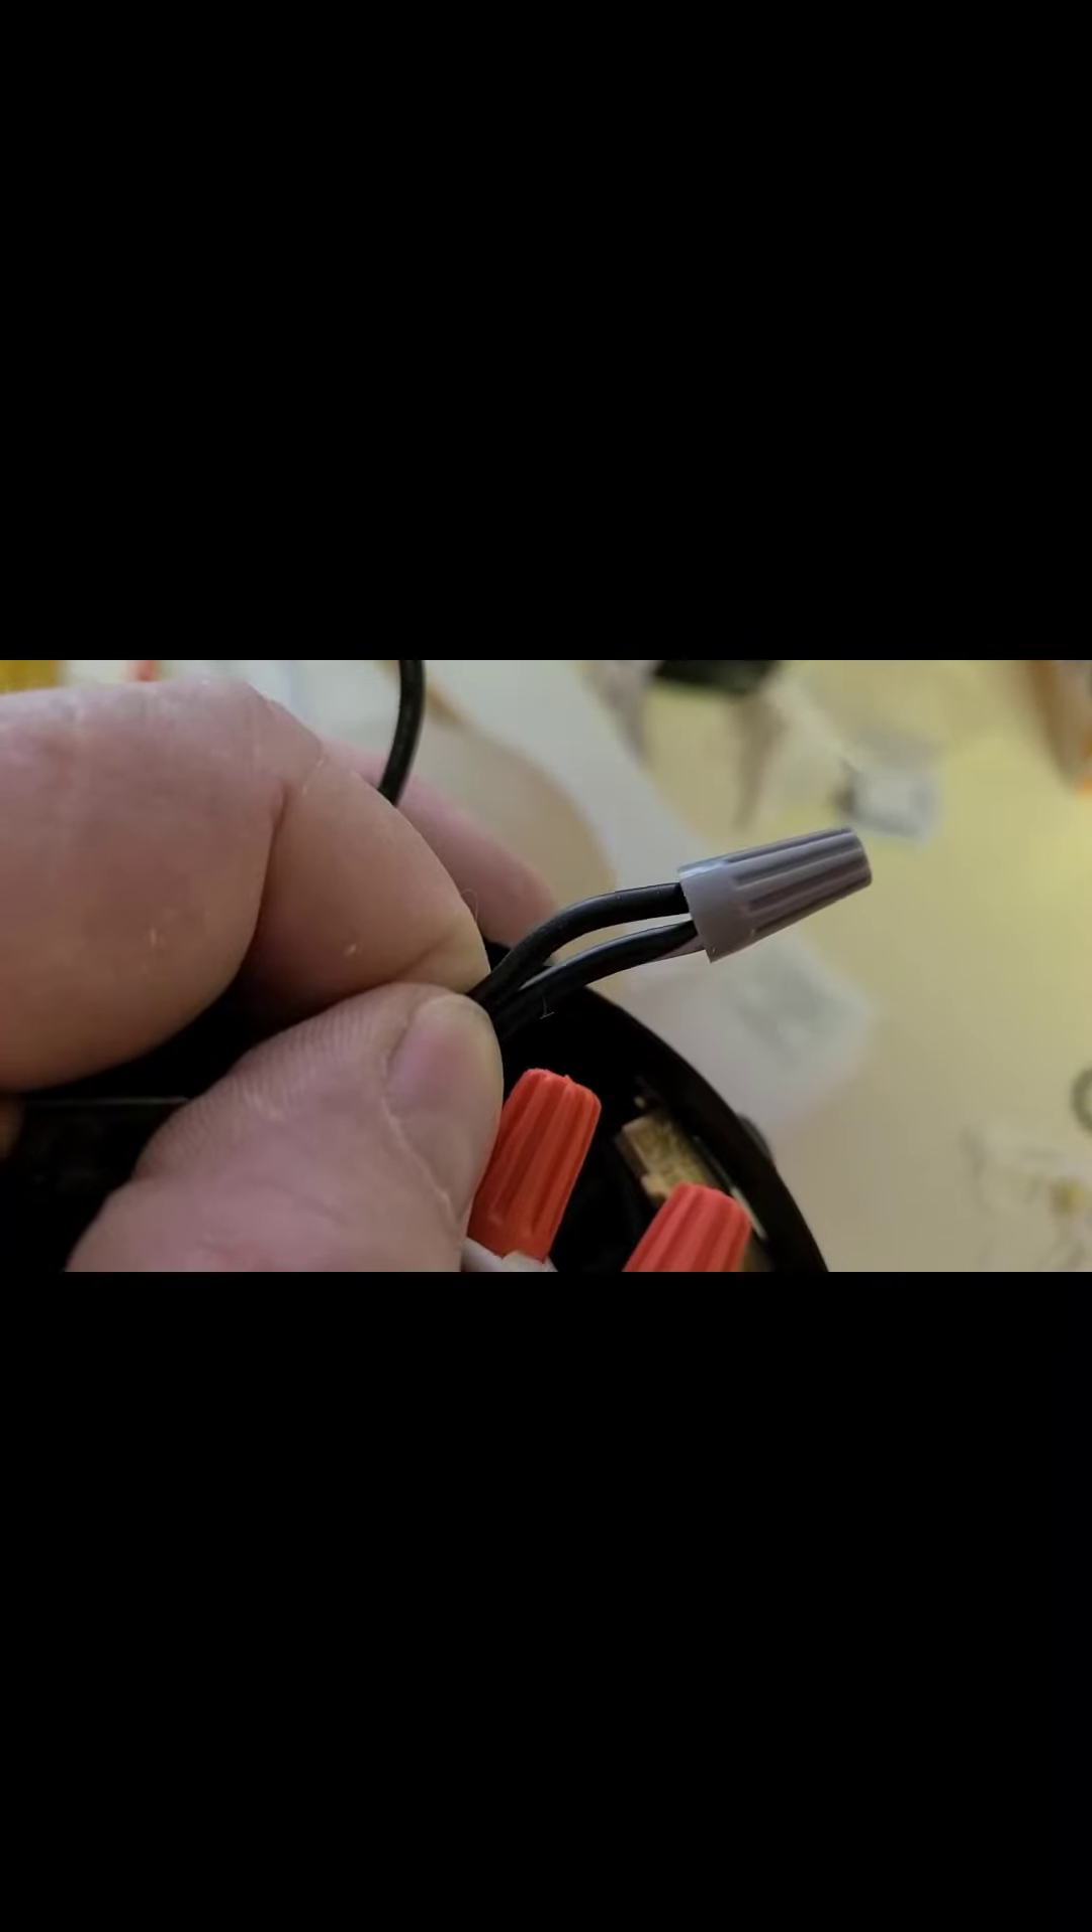The most important thing is if you look at the wire nut in the wires there is no bare wire sticking out past the end of the wire nut.